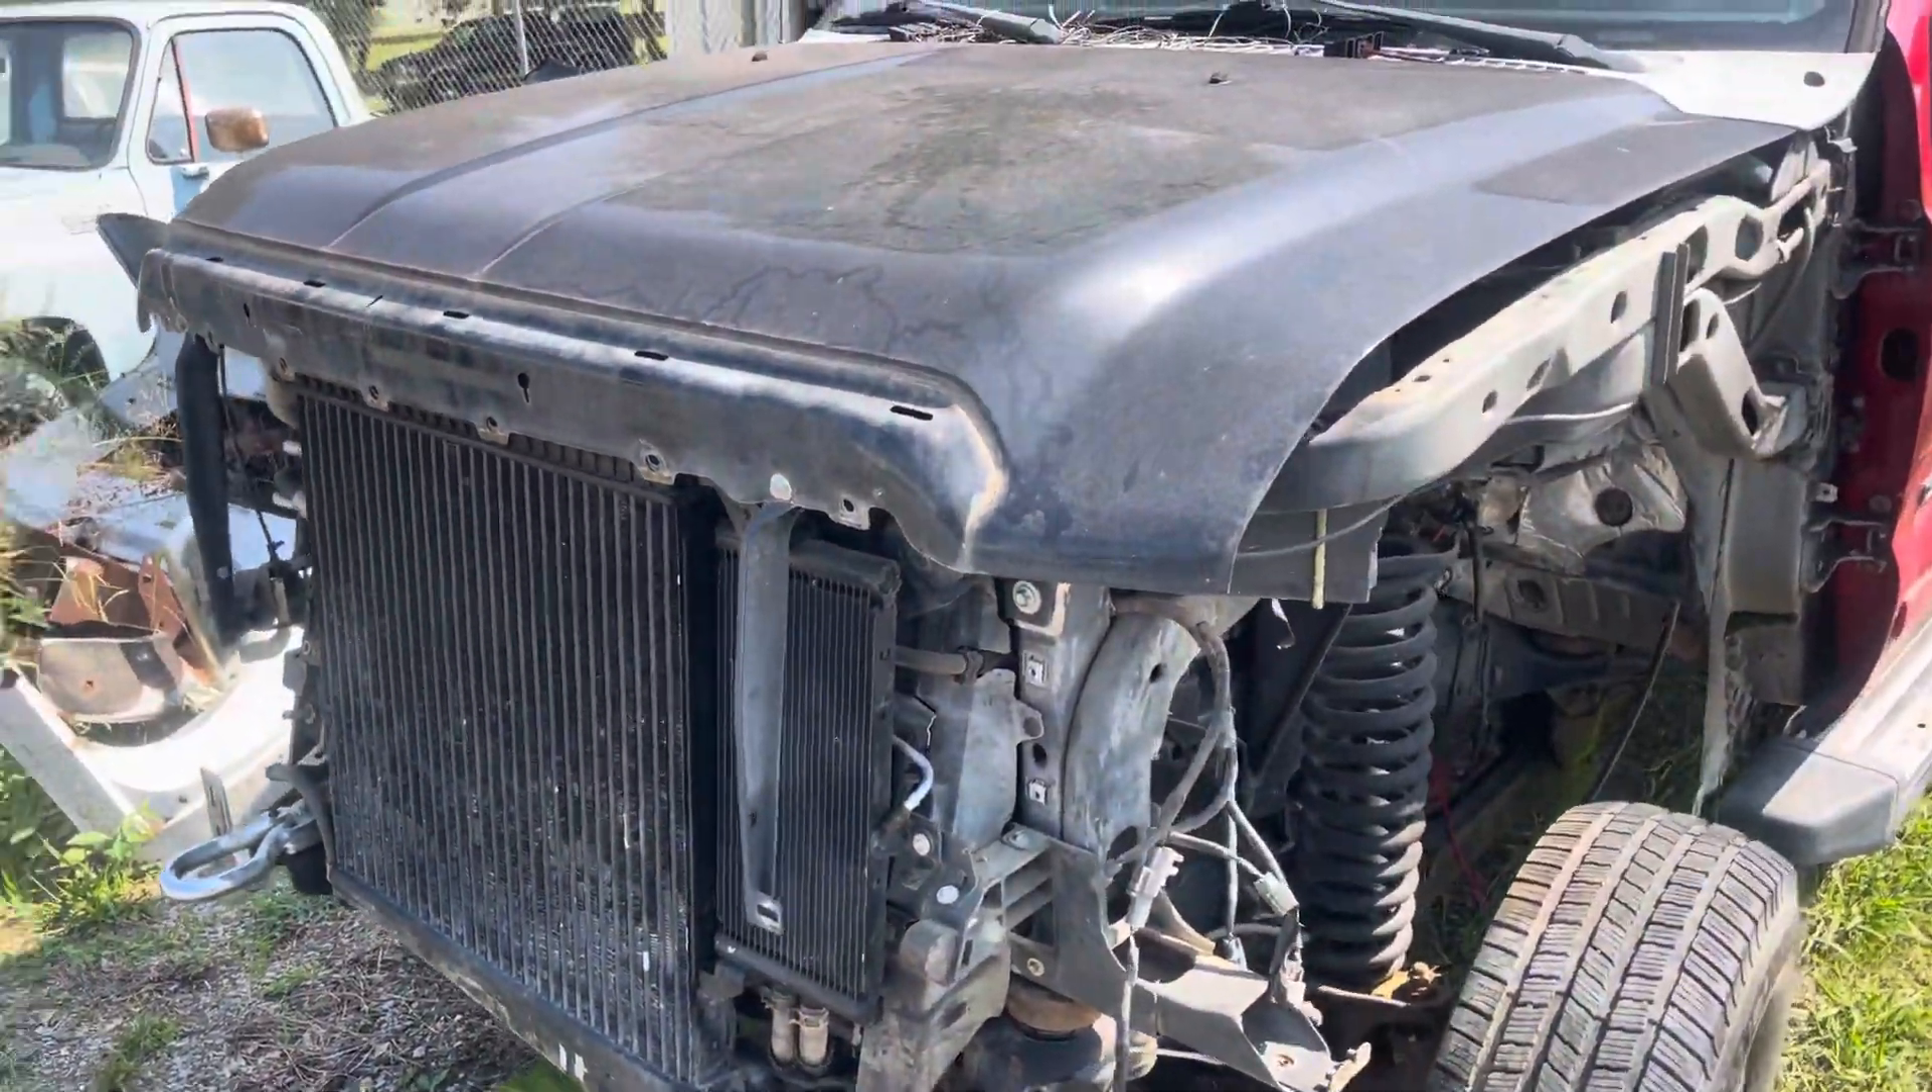Still got the hood on this truck here we've got the grill off because we had to repair a little busted spot on it.